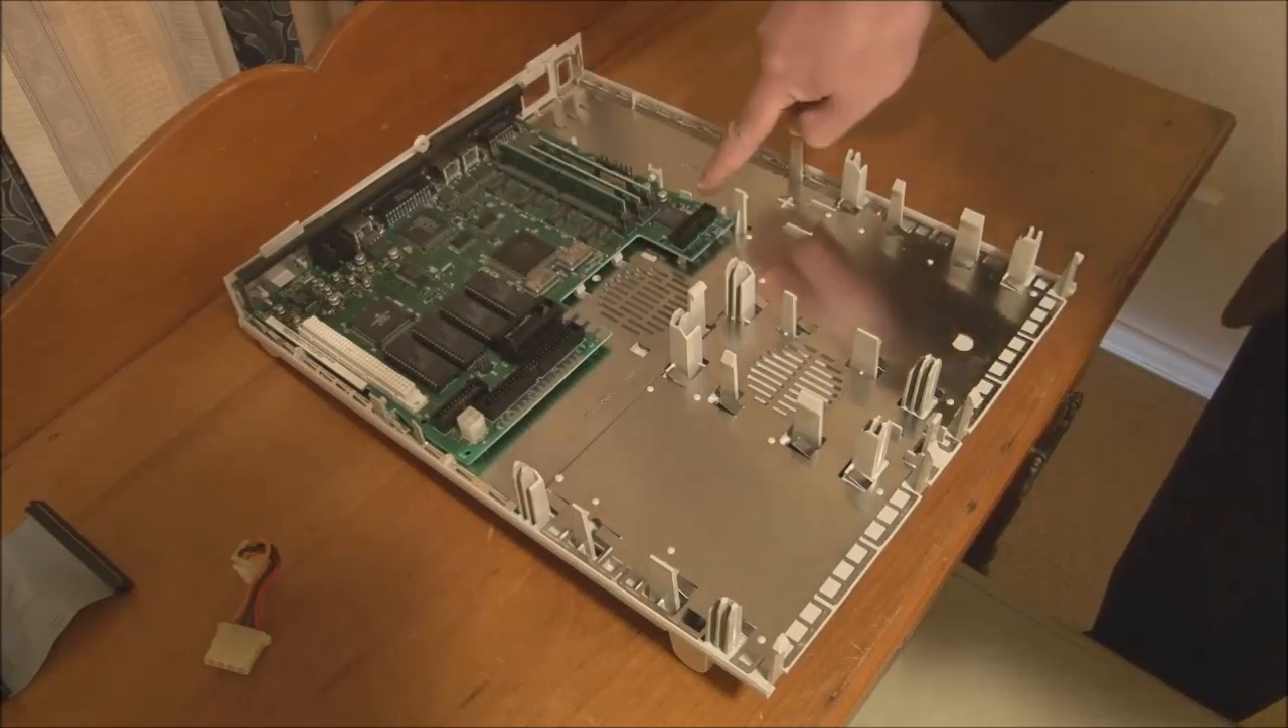Next up, well, the last thing really in fact to remove is the logic board itself.